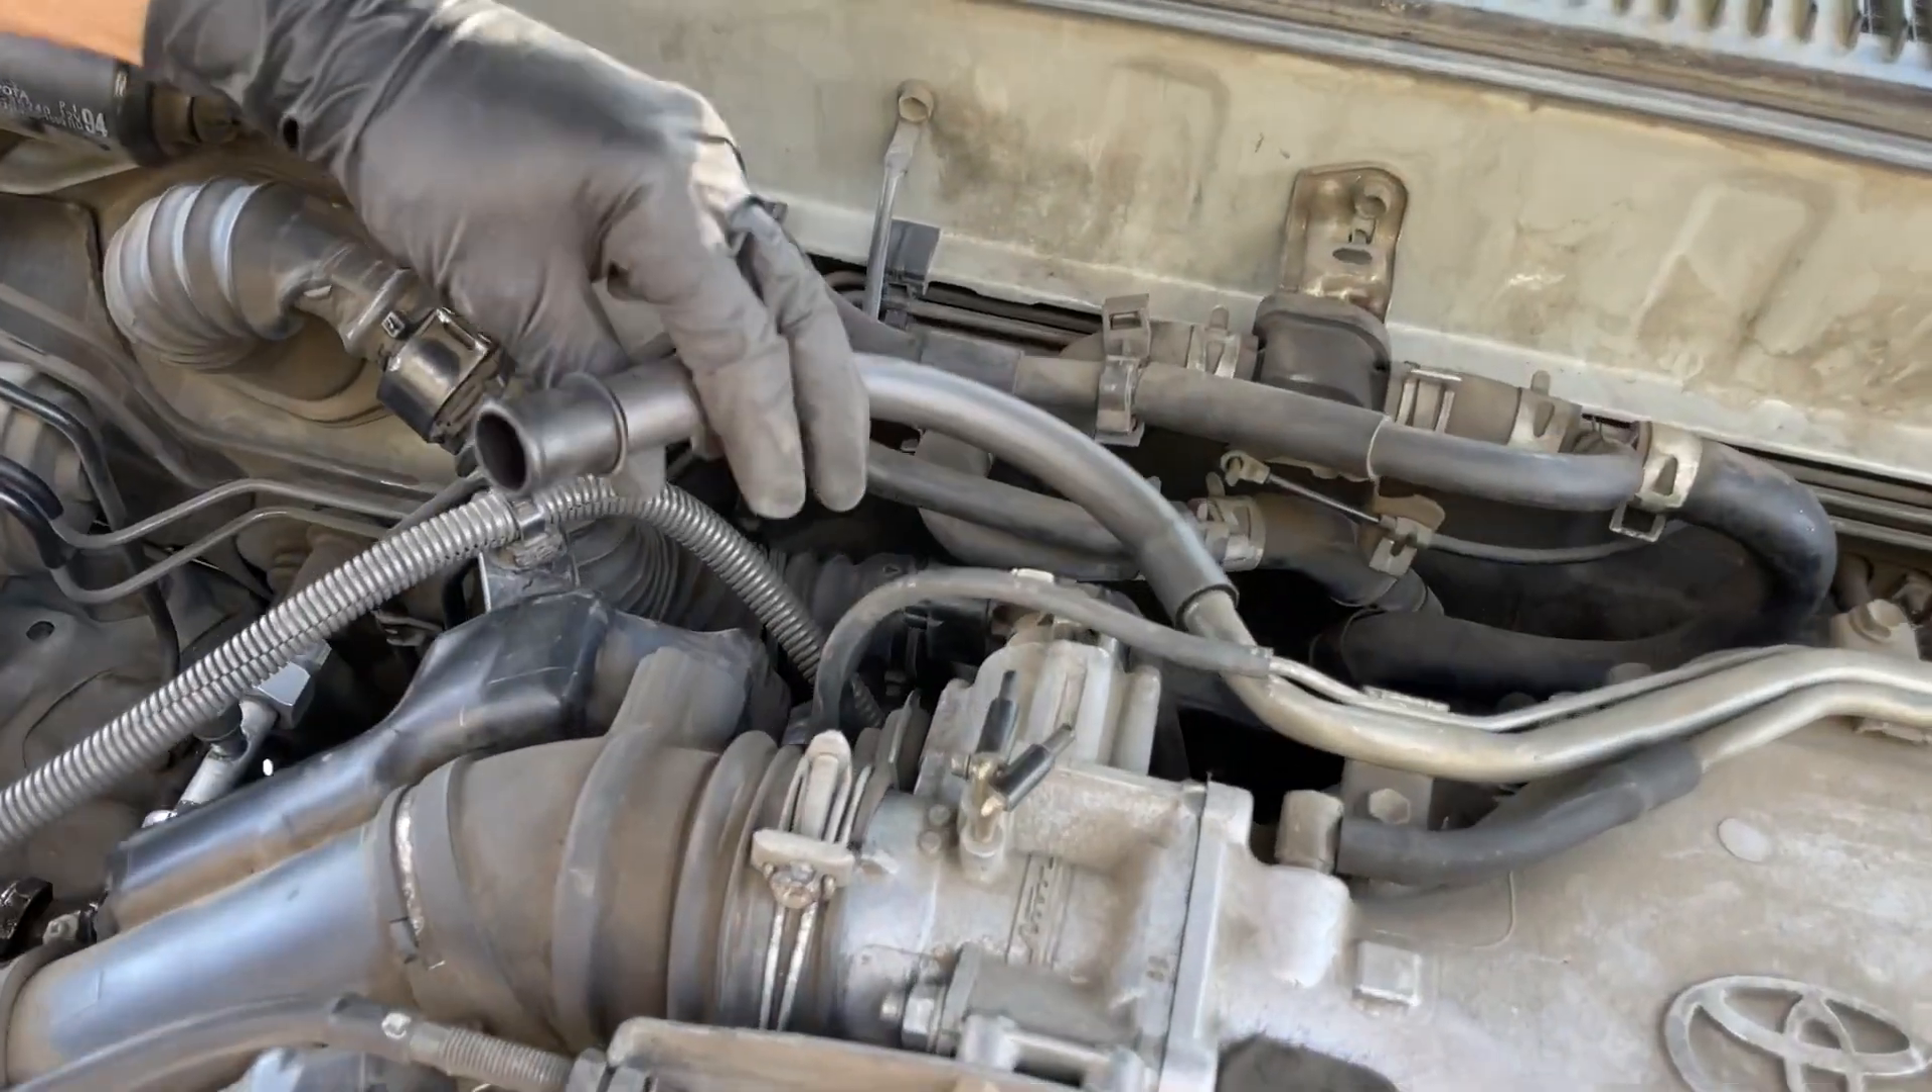One last thing right here. There's another hose that I have to reconnect right here.